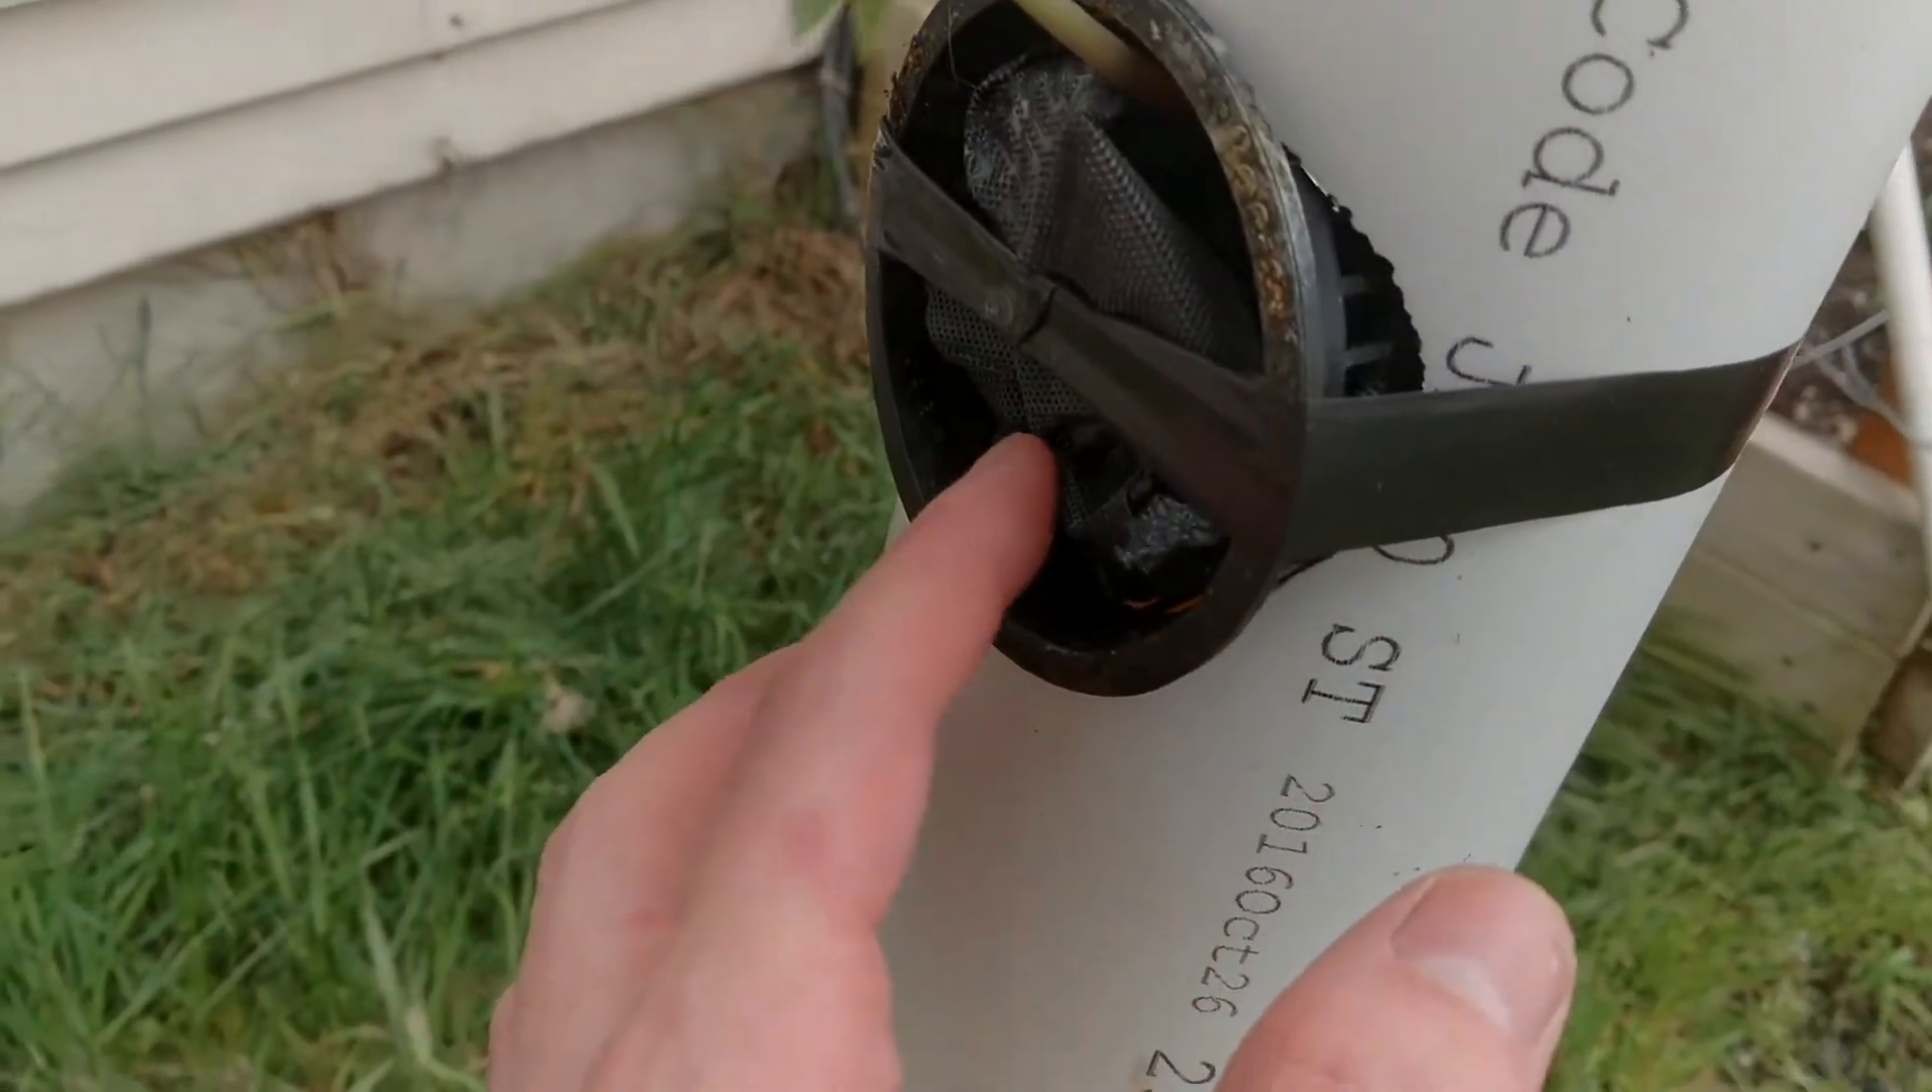These are three inch net cups and I've used silicon tape to kind of secure it in.